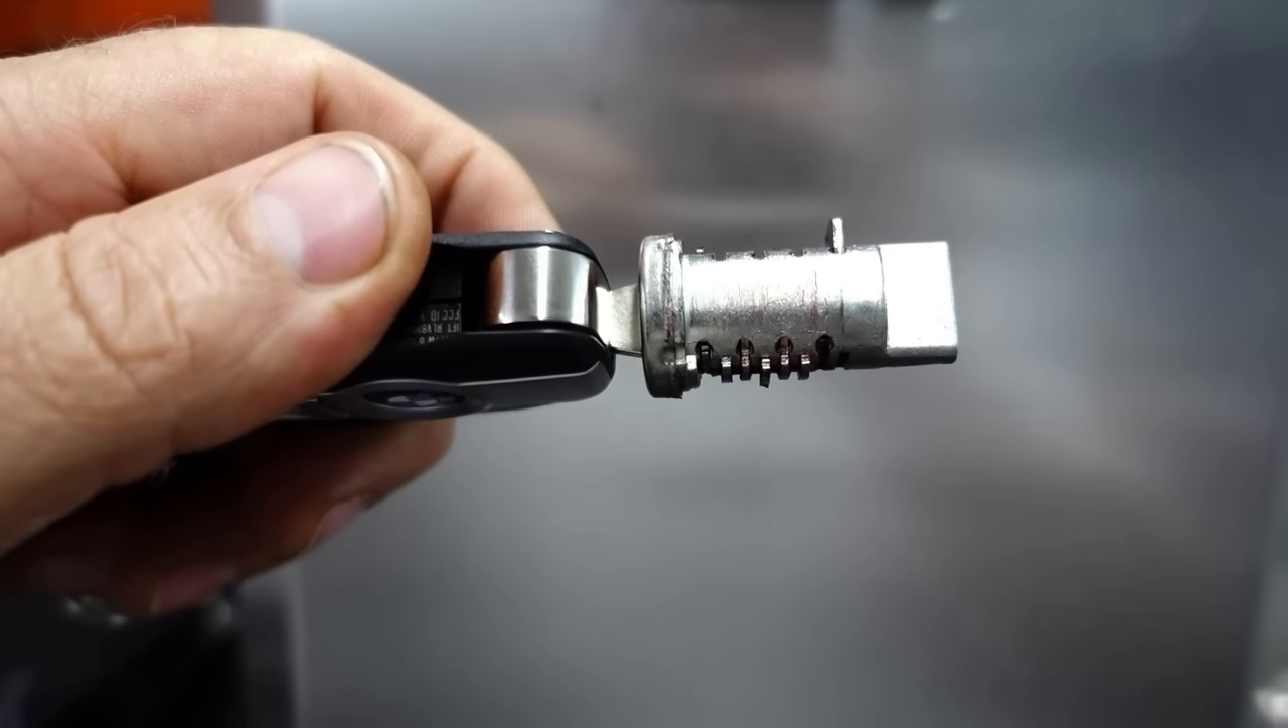See how the tumblers are sticking out sunk in in certain places and sticking out on others that's why you can't unlock that bag with this key.